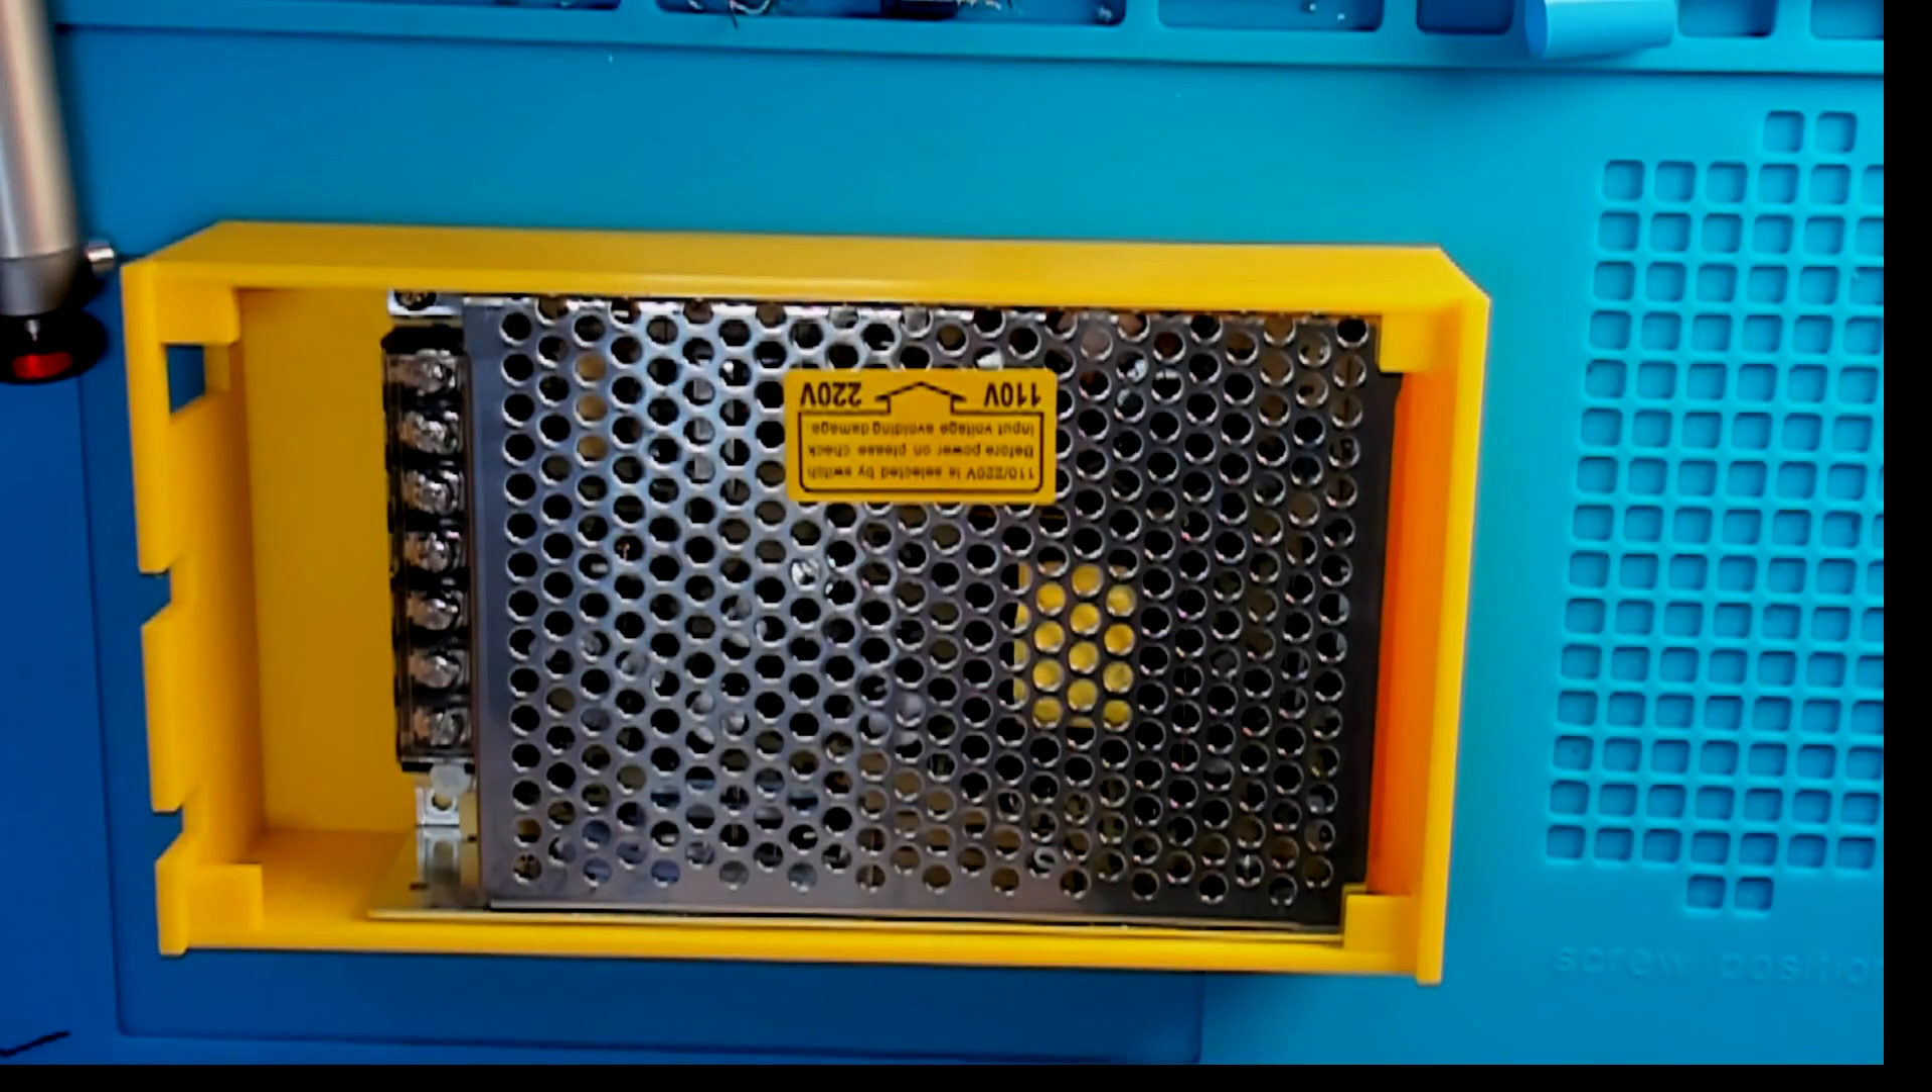The power supply fits in as it should just a little room for the wires so everything fits snug.